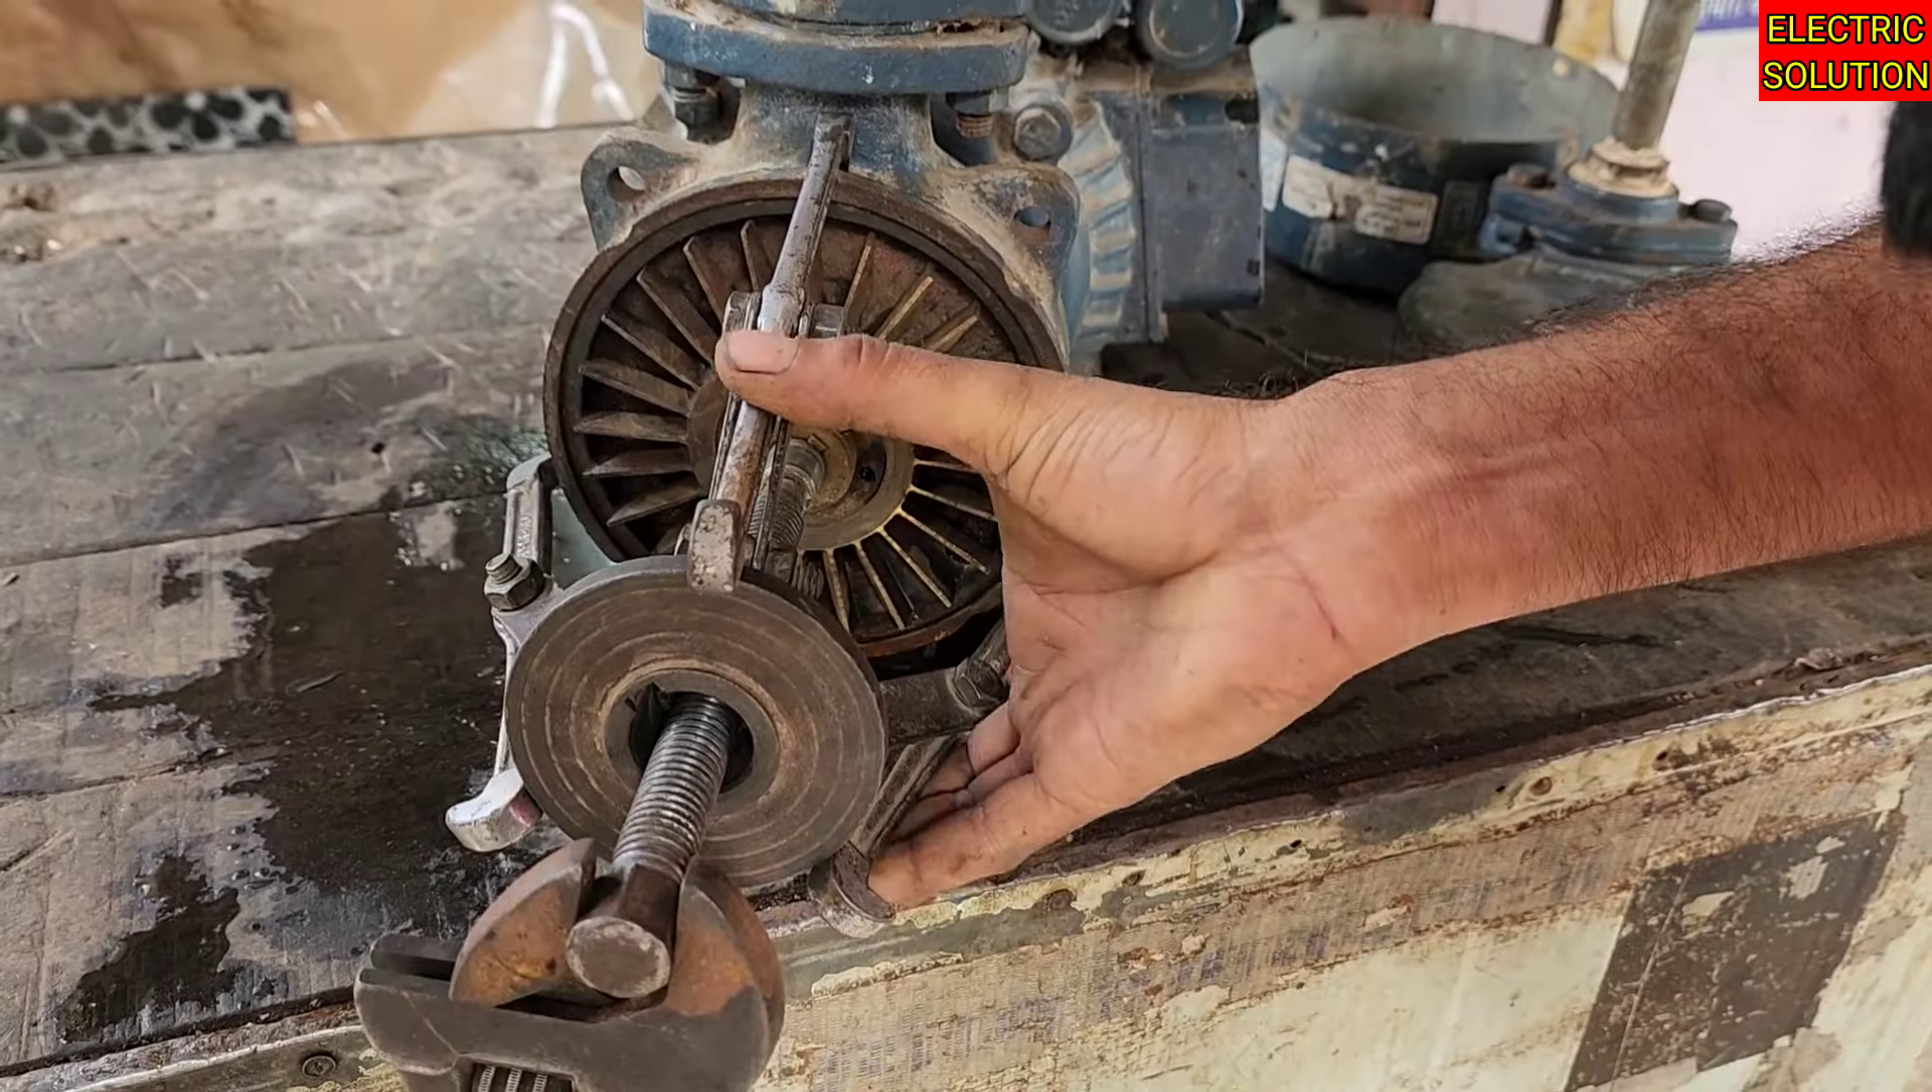यह देखिए जो puller है हमारा यह wheel लगा दिया है ताकि इसकी leg यह खुलेंगी नहीं।